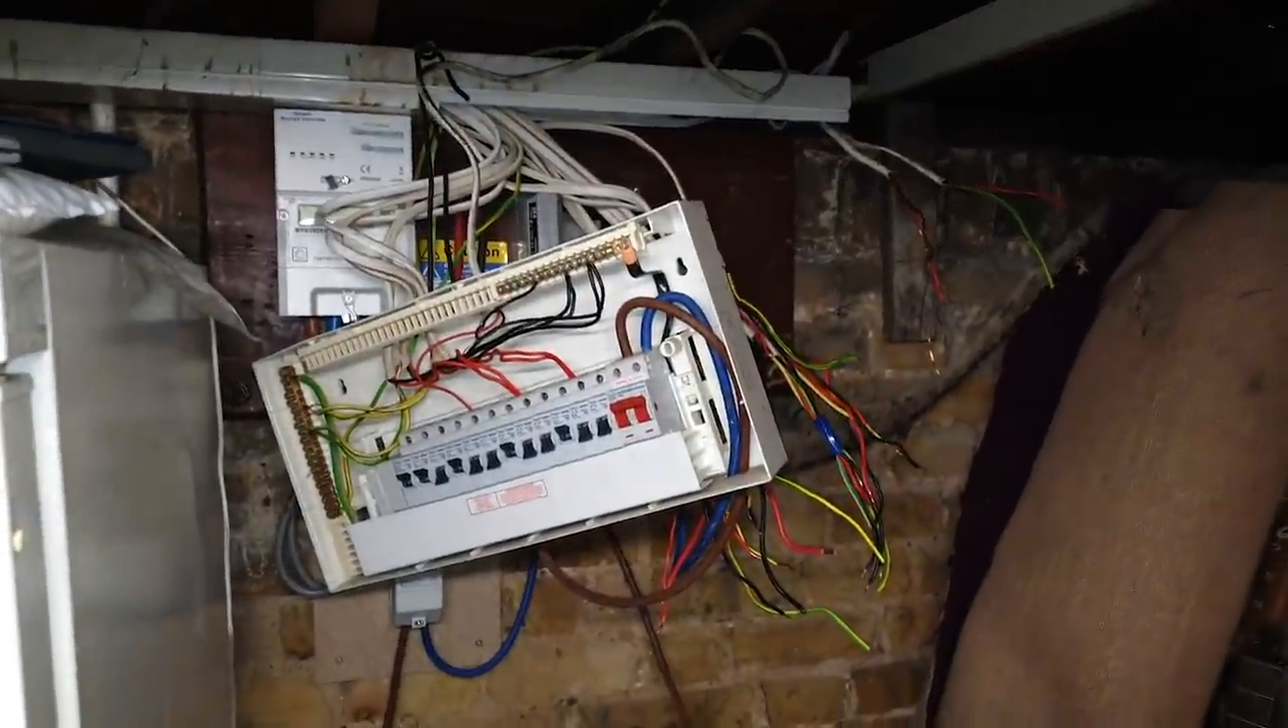And there you can see the fuse board just hanging there, just, just for a little while until I can get things sorted.